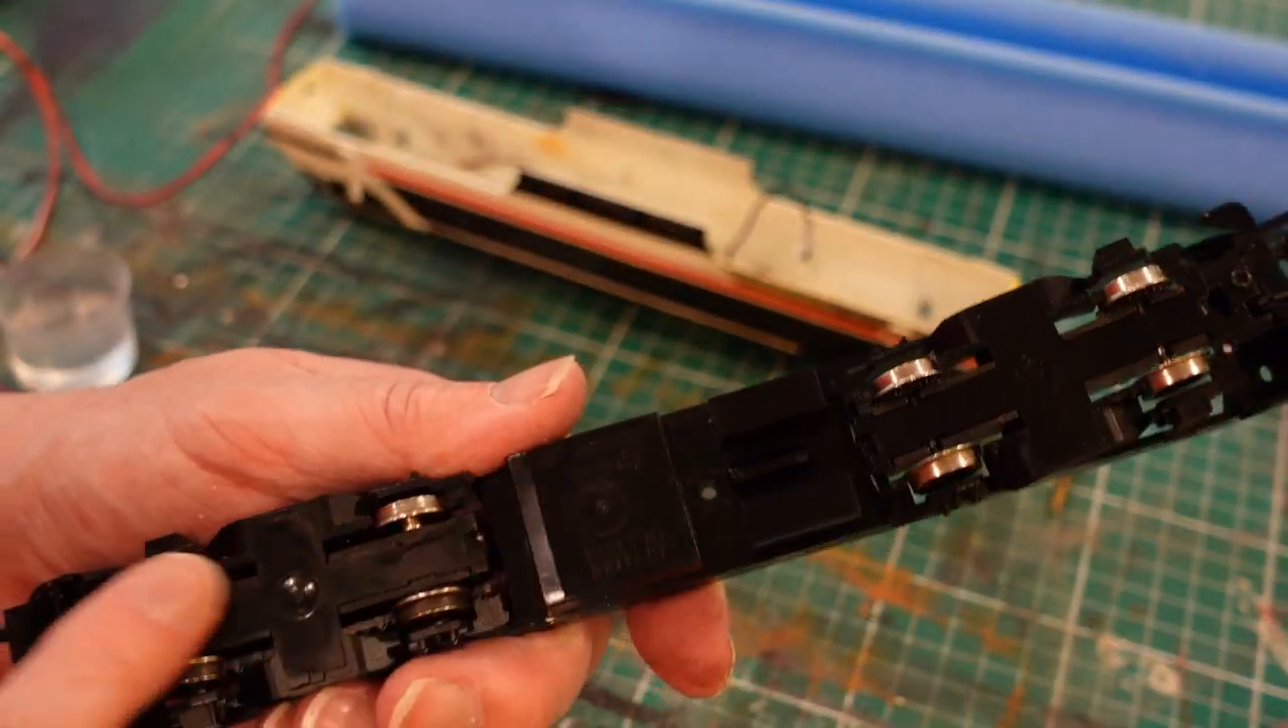So I've popped the bogeys back in, I've cleaned the wheels.